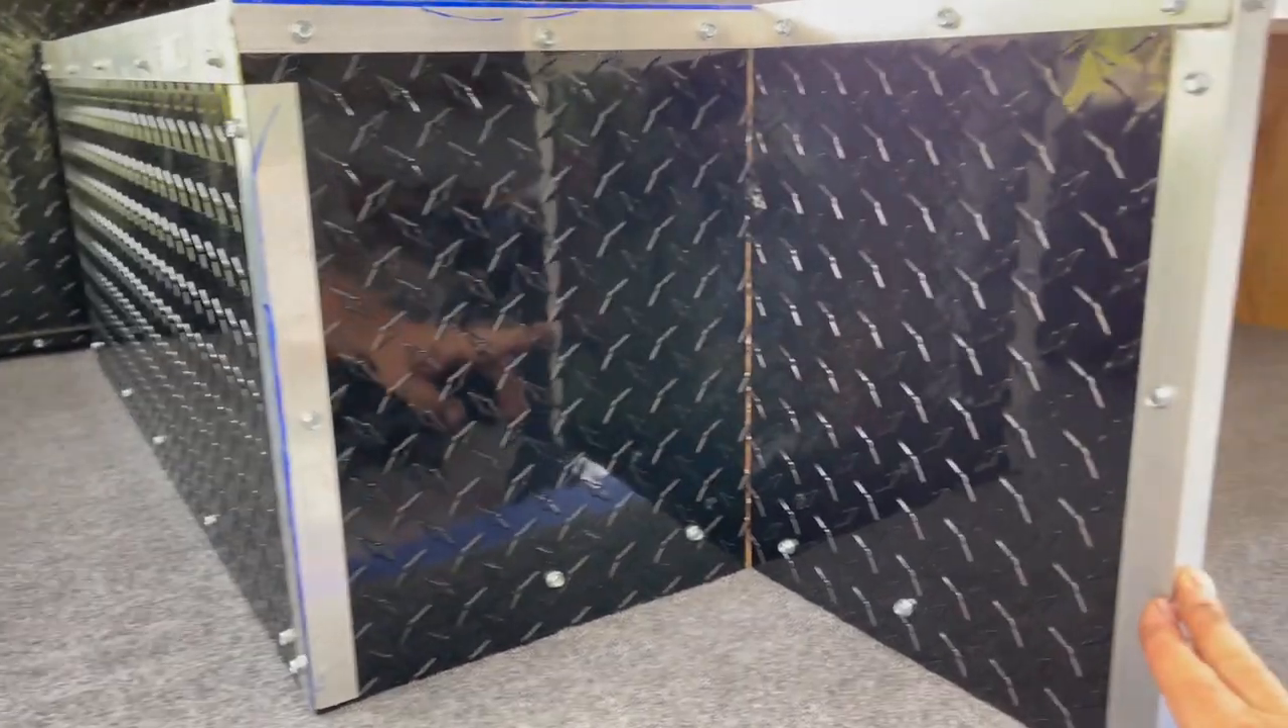I put the diamond plating on the sides and I put some of these corner brackets on there.